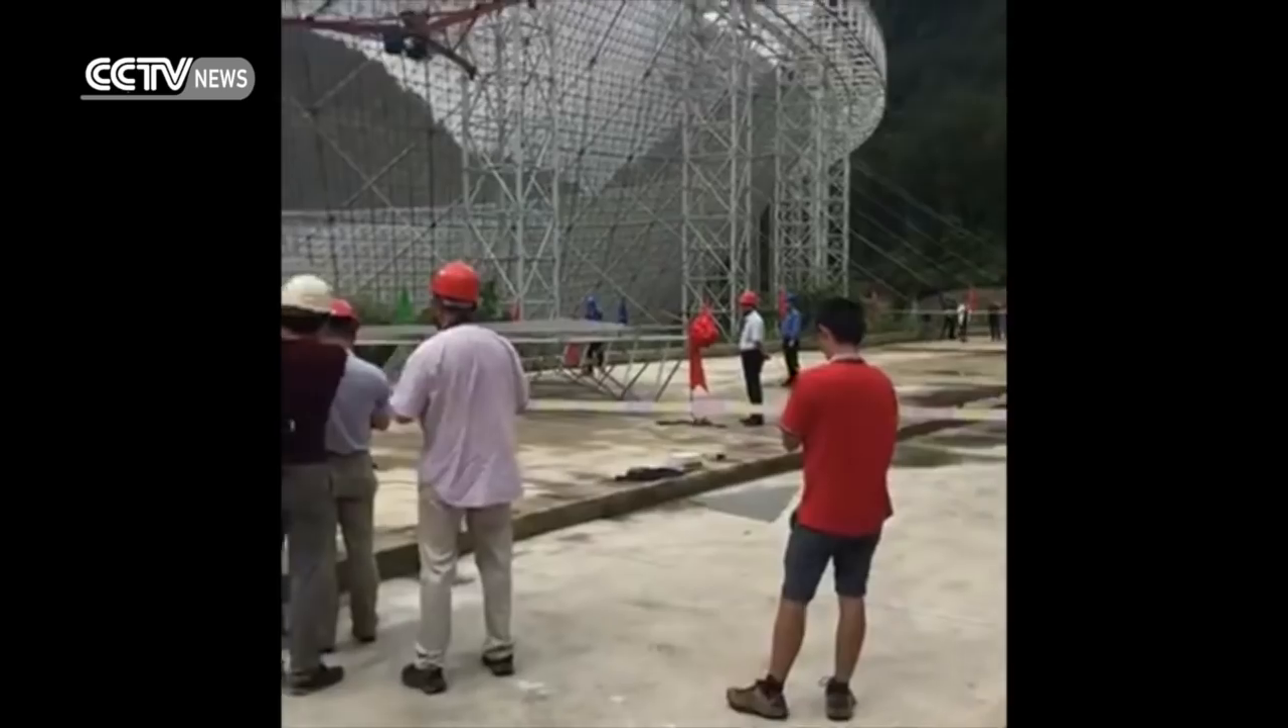And over here, we have the last piece of the reflector panel ready to be installed.